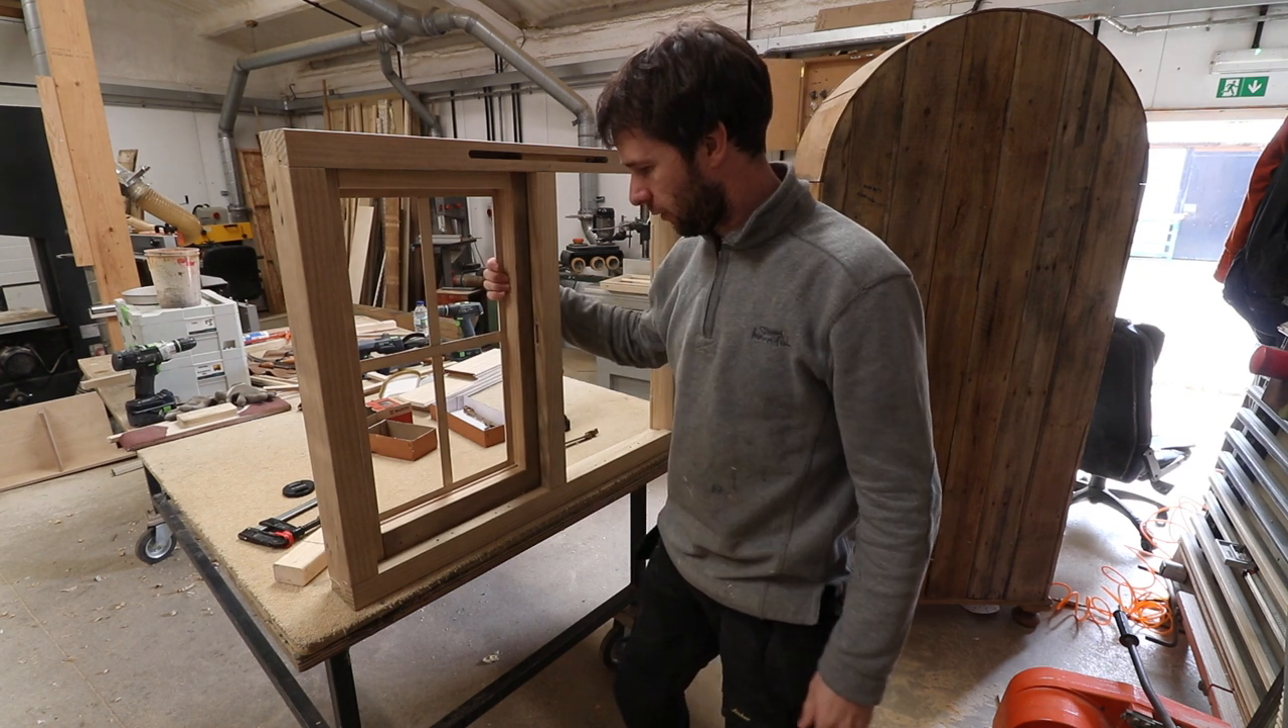This window is nearly finished but part way through manufacture so there's no glass or anything involved.